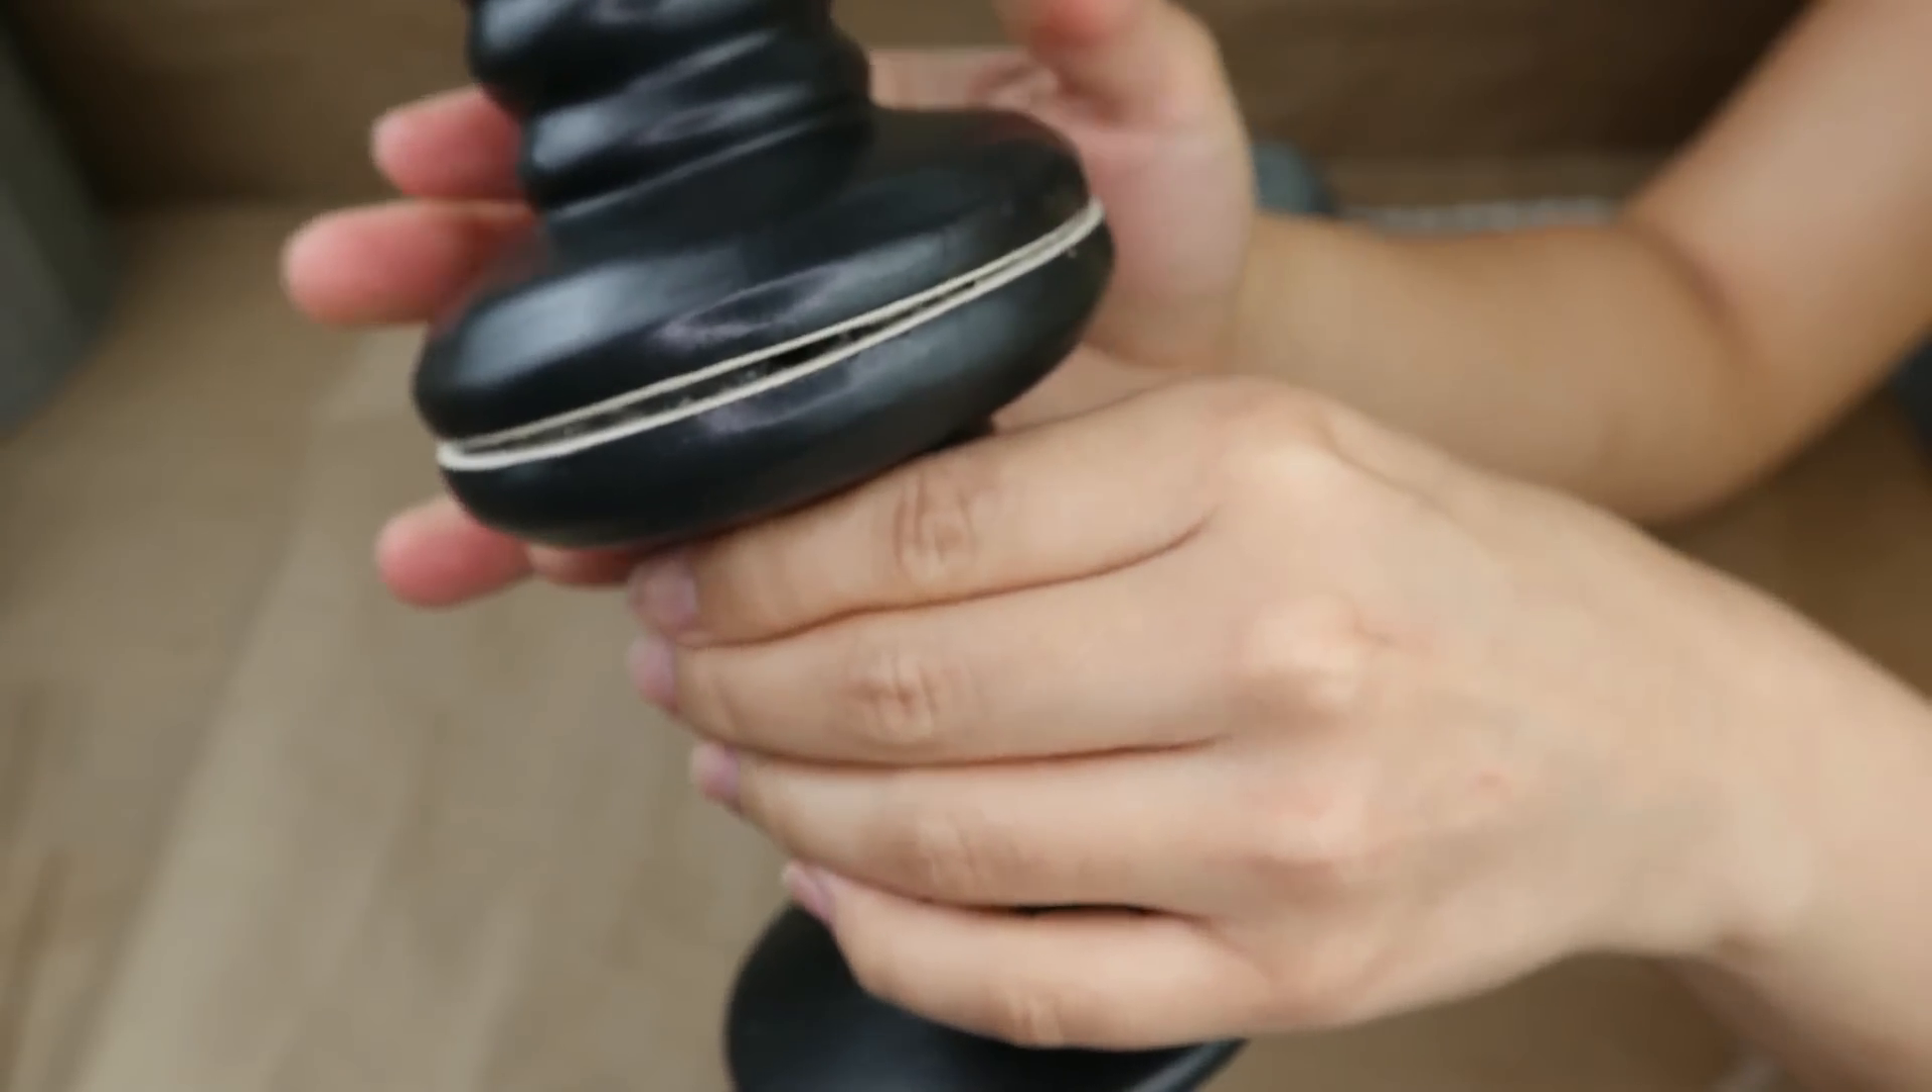As you can see where the candle holders join you can see a few gaps.